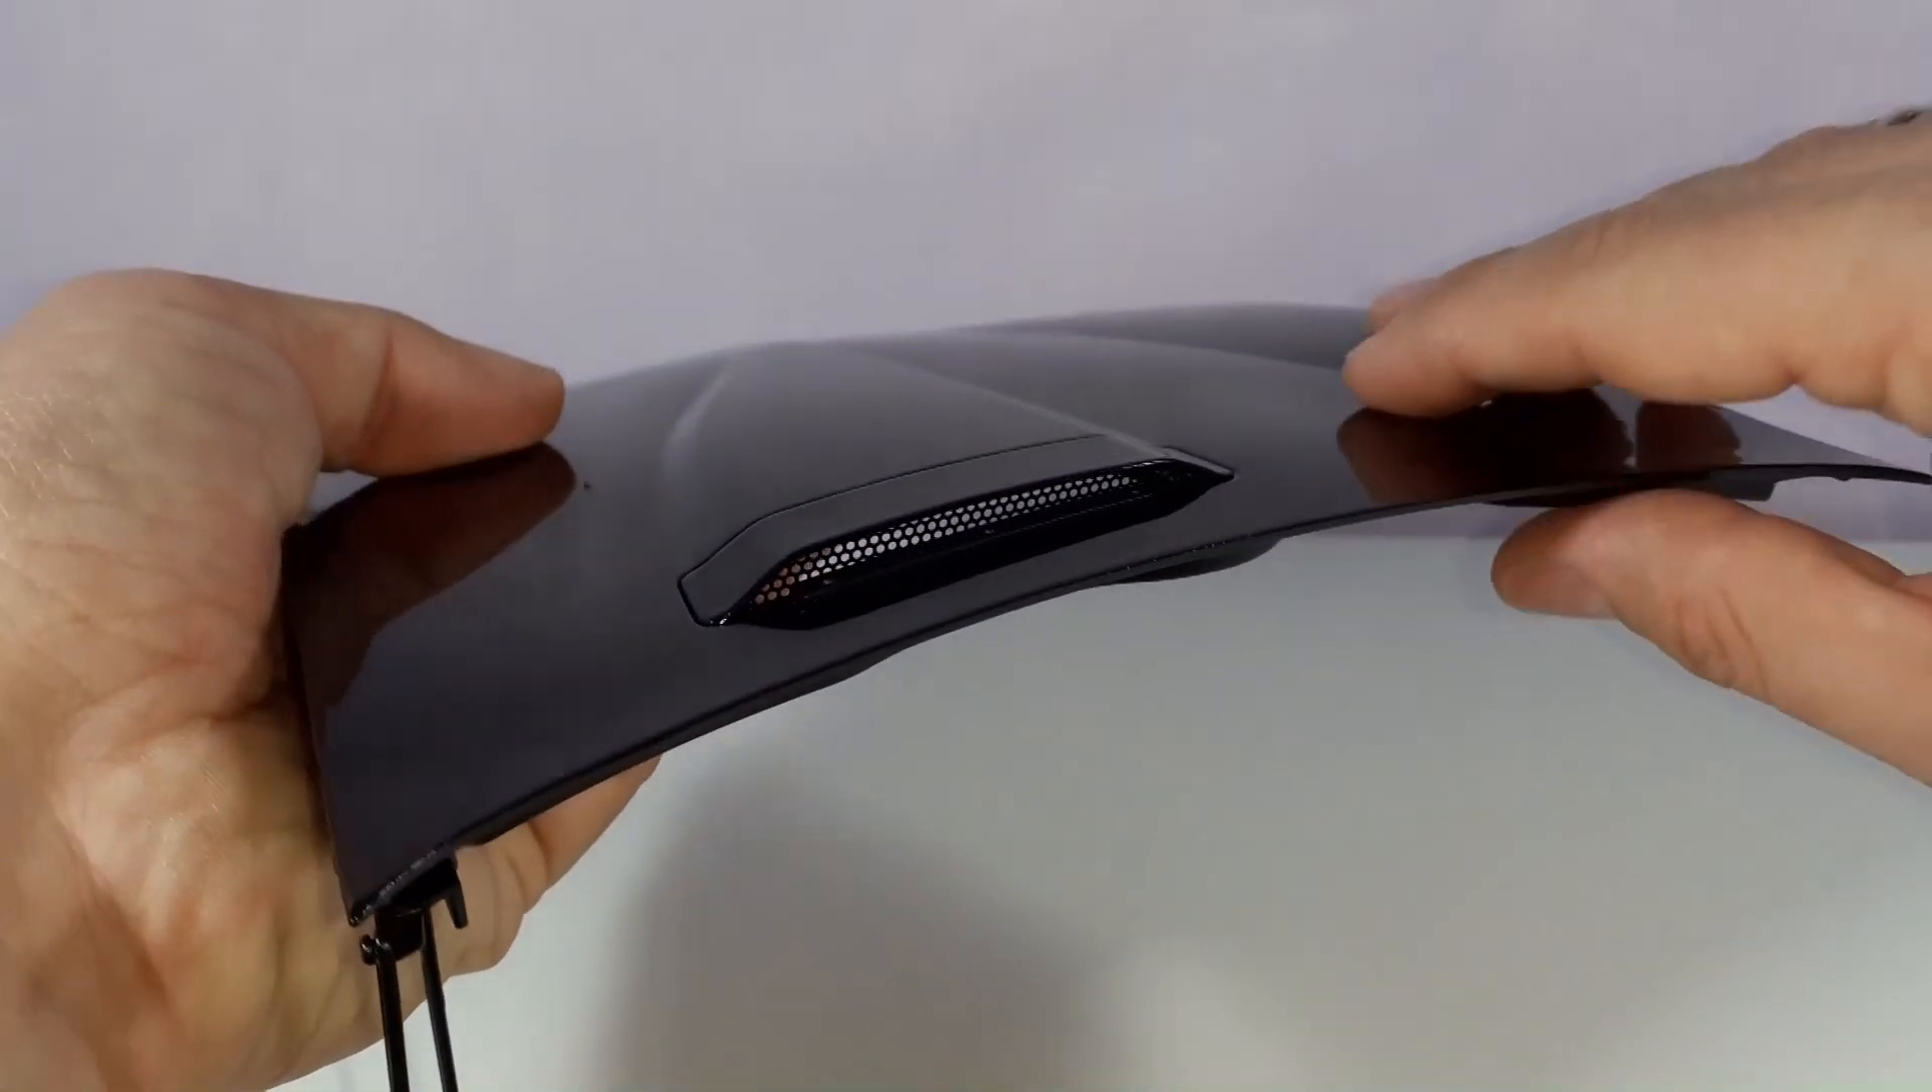Ecco come si presenta il nostro cofano completo della sua presa d'aria con la griglia.